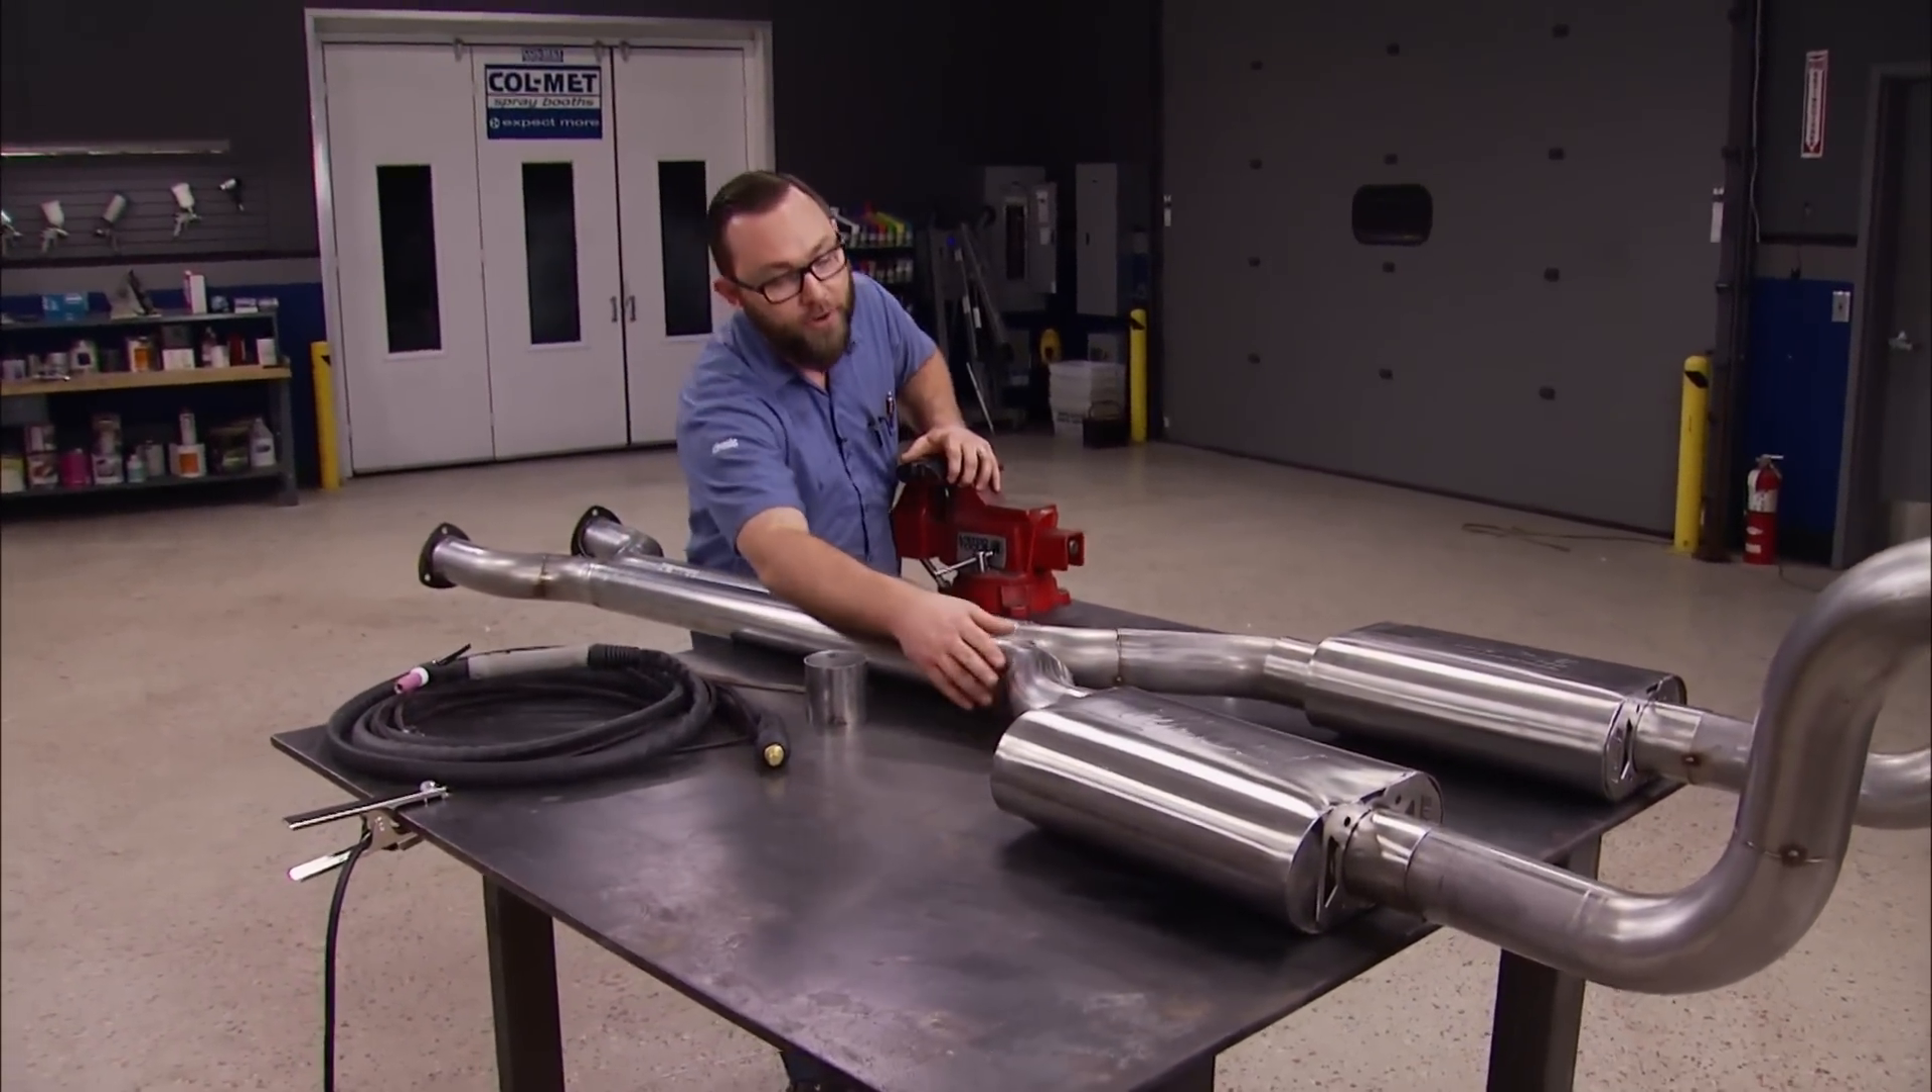Hey guys, while you were gone, we went ahead and pulled our exhaust system out from underneath our big Mercury.